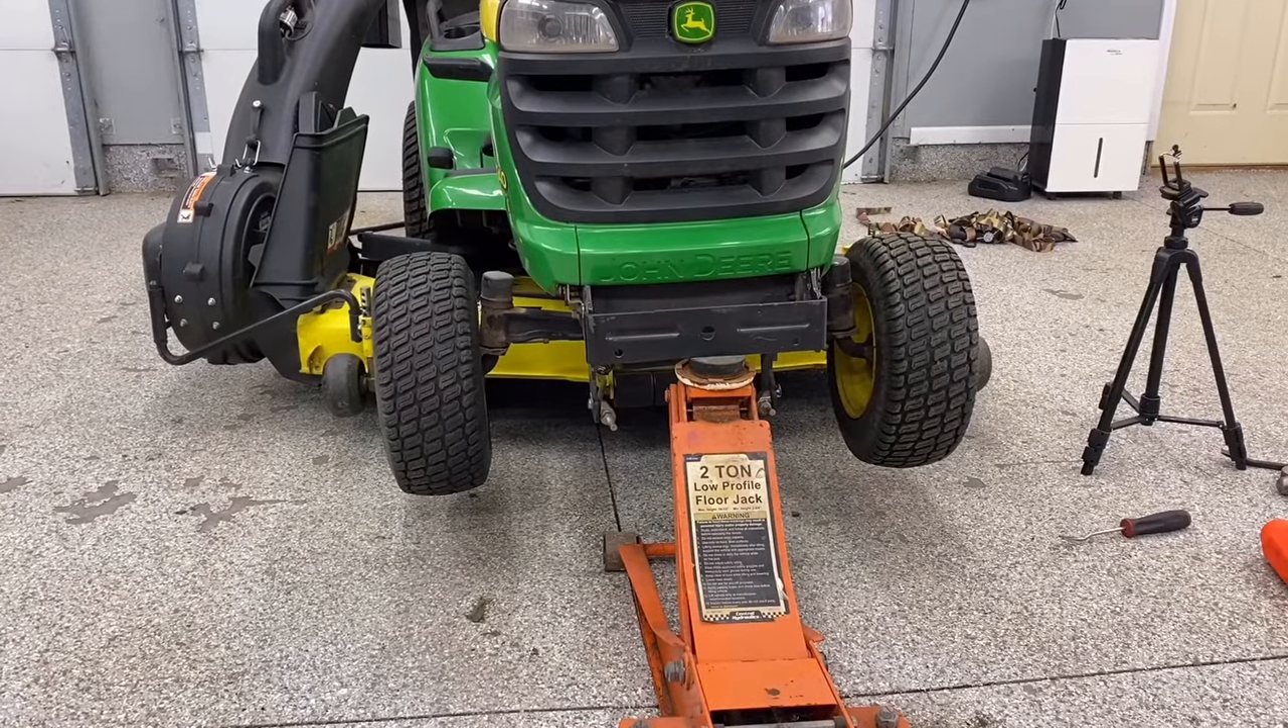All right, so we just put both wheels back on and we're just going to give the jack a twist and then we'll be back on the ground.